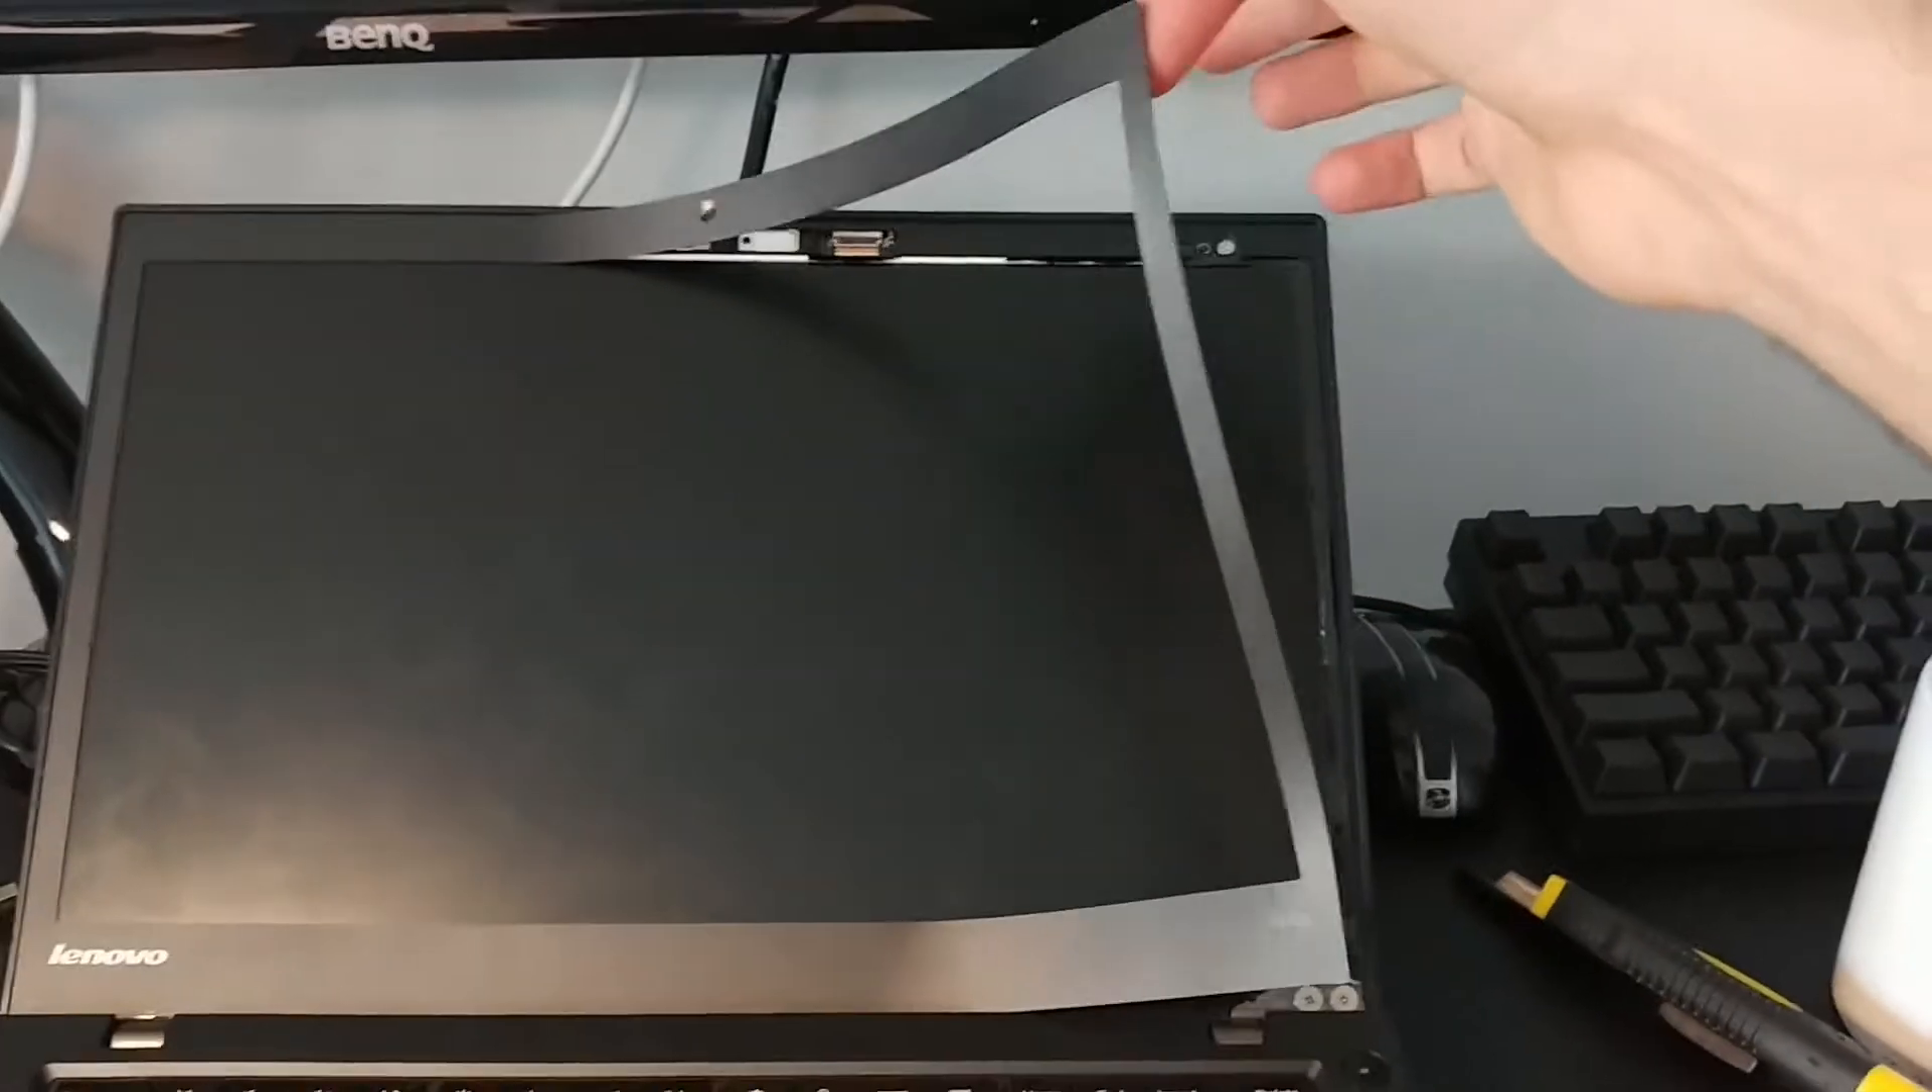As you can see, we've got the sticker about halfway off.